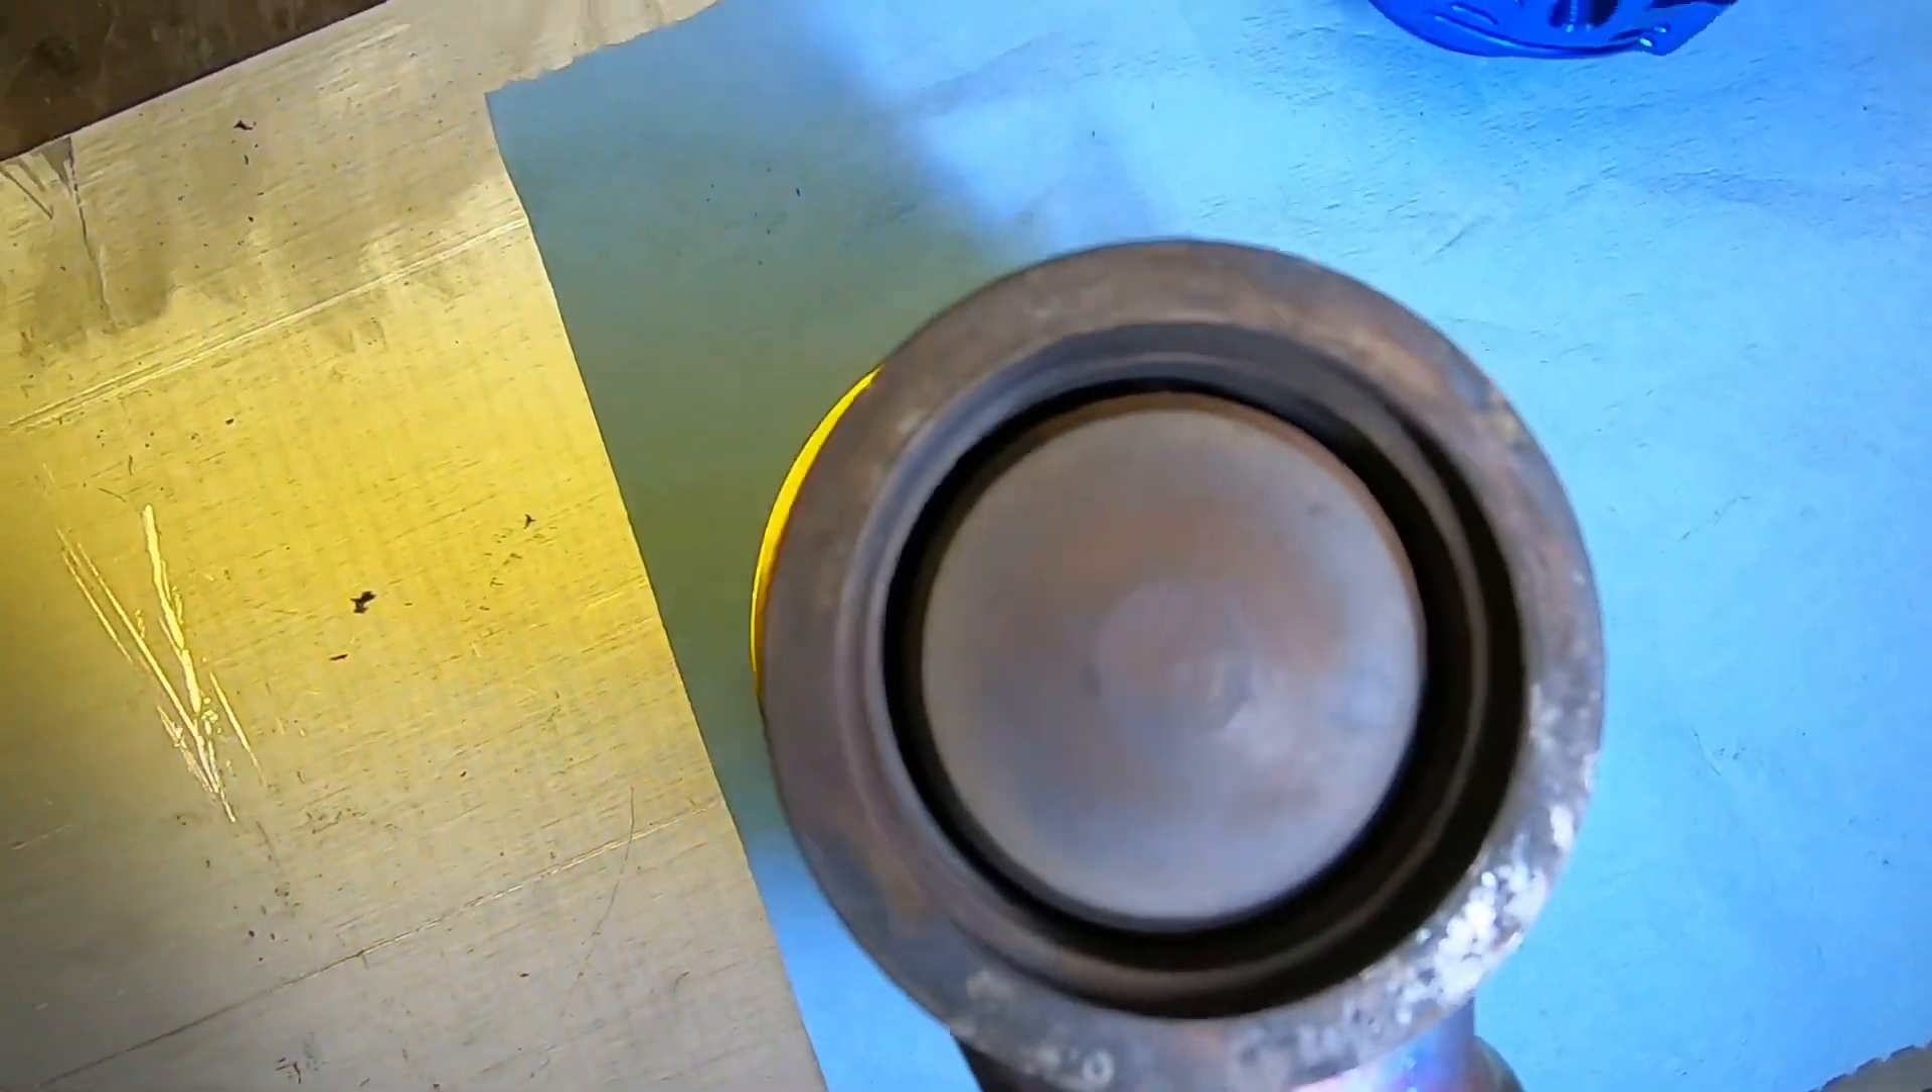You can notice that that piston is not completely centered you can see how far offset it is to the one side.